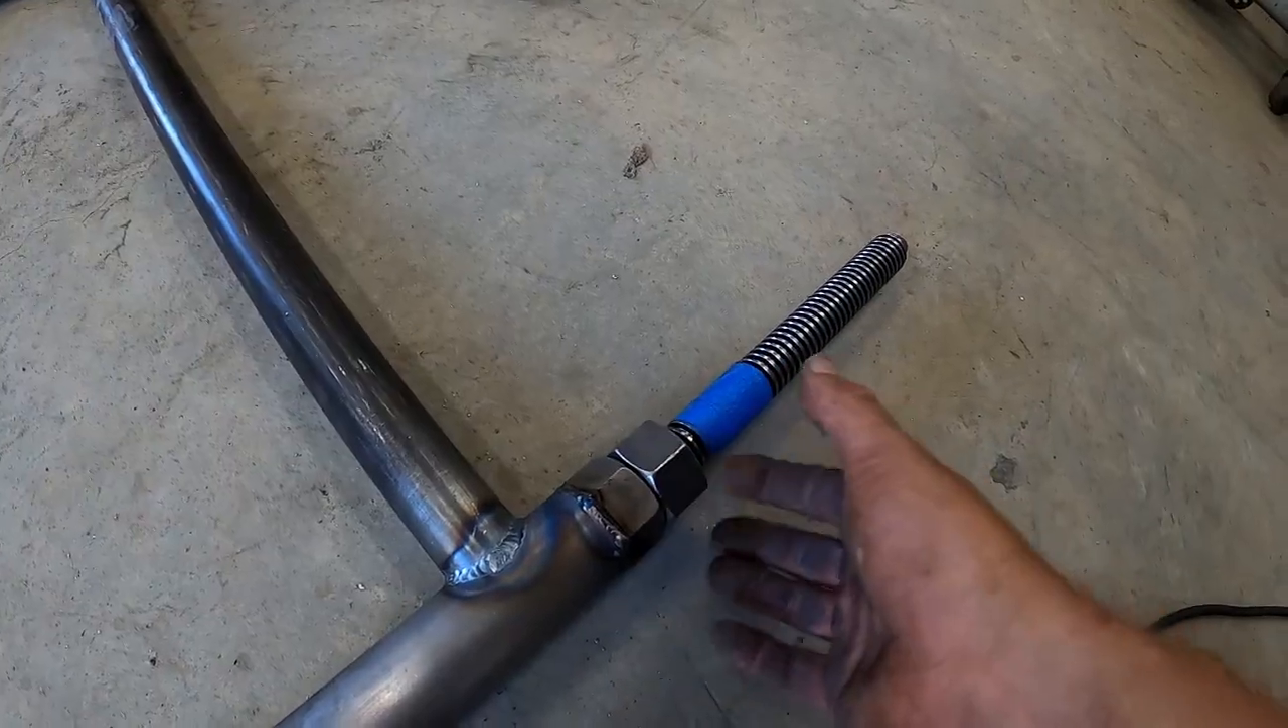All that's really left to do is to shorten the acme threaded rod here add a handle onto it so that it's easier to adjust.